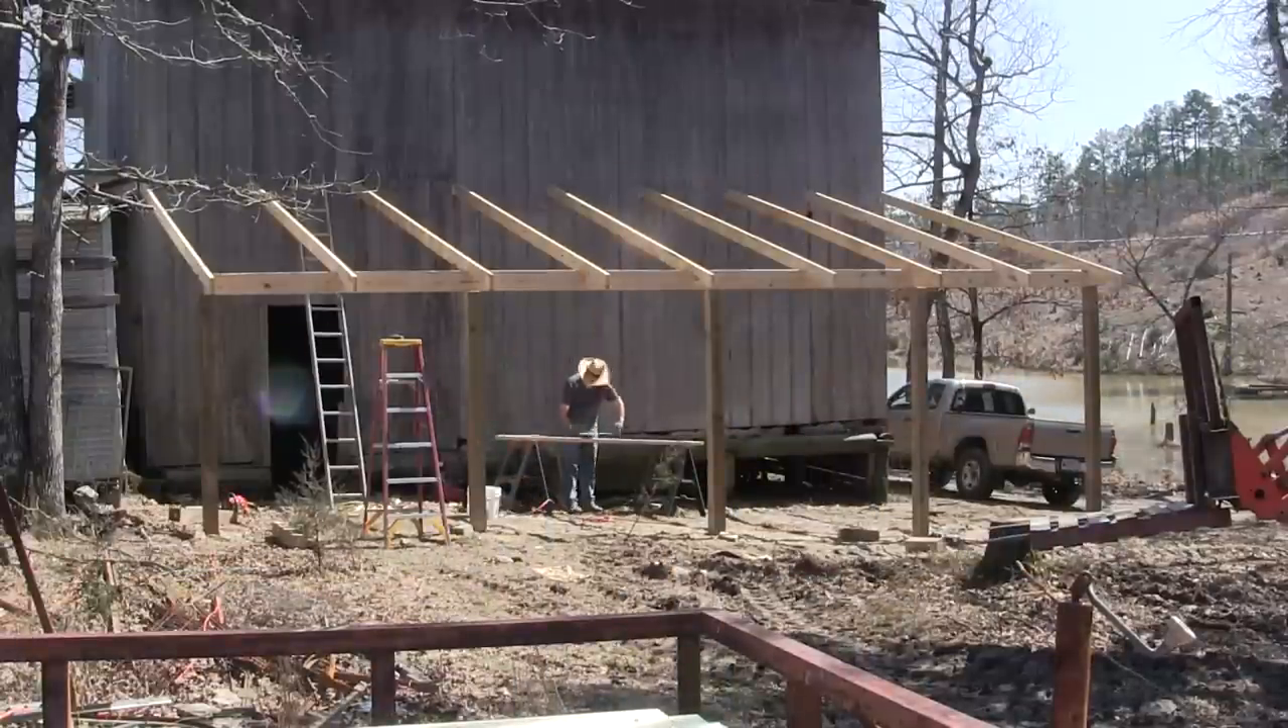This is the last one we're going to do in the next frame we're going to come to you'll see that suddenly there it is the roof rafters are up.